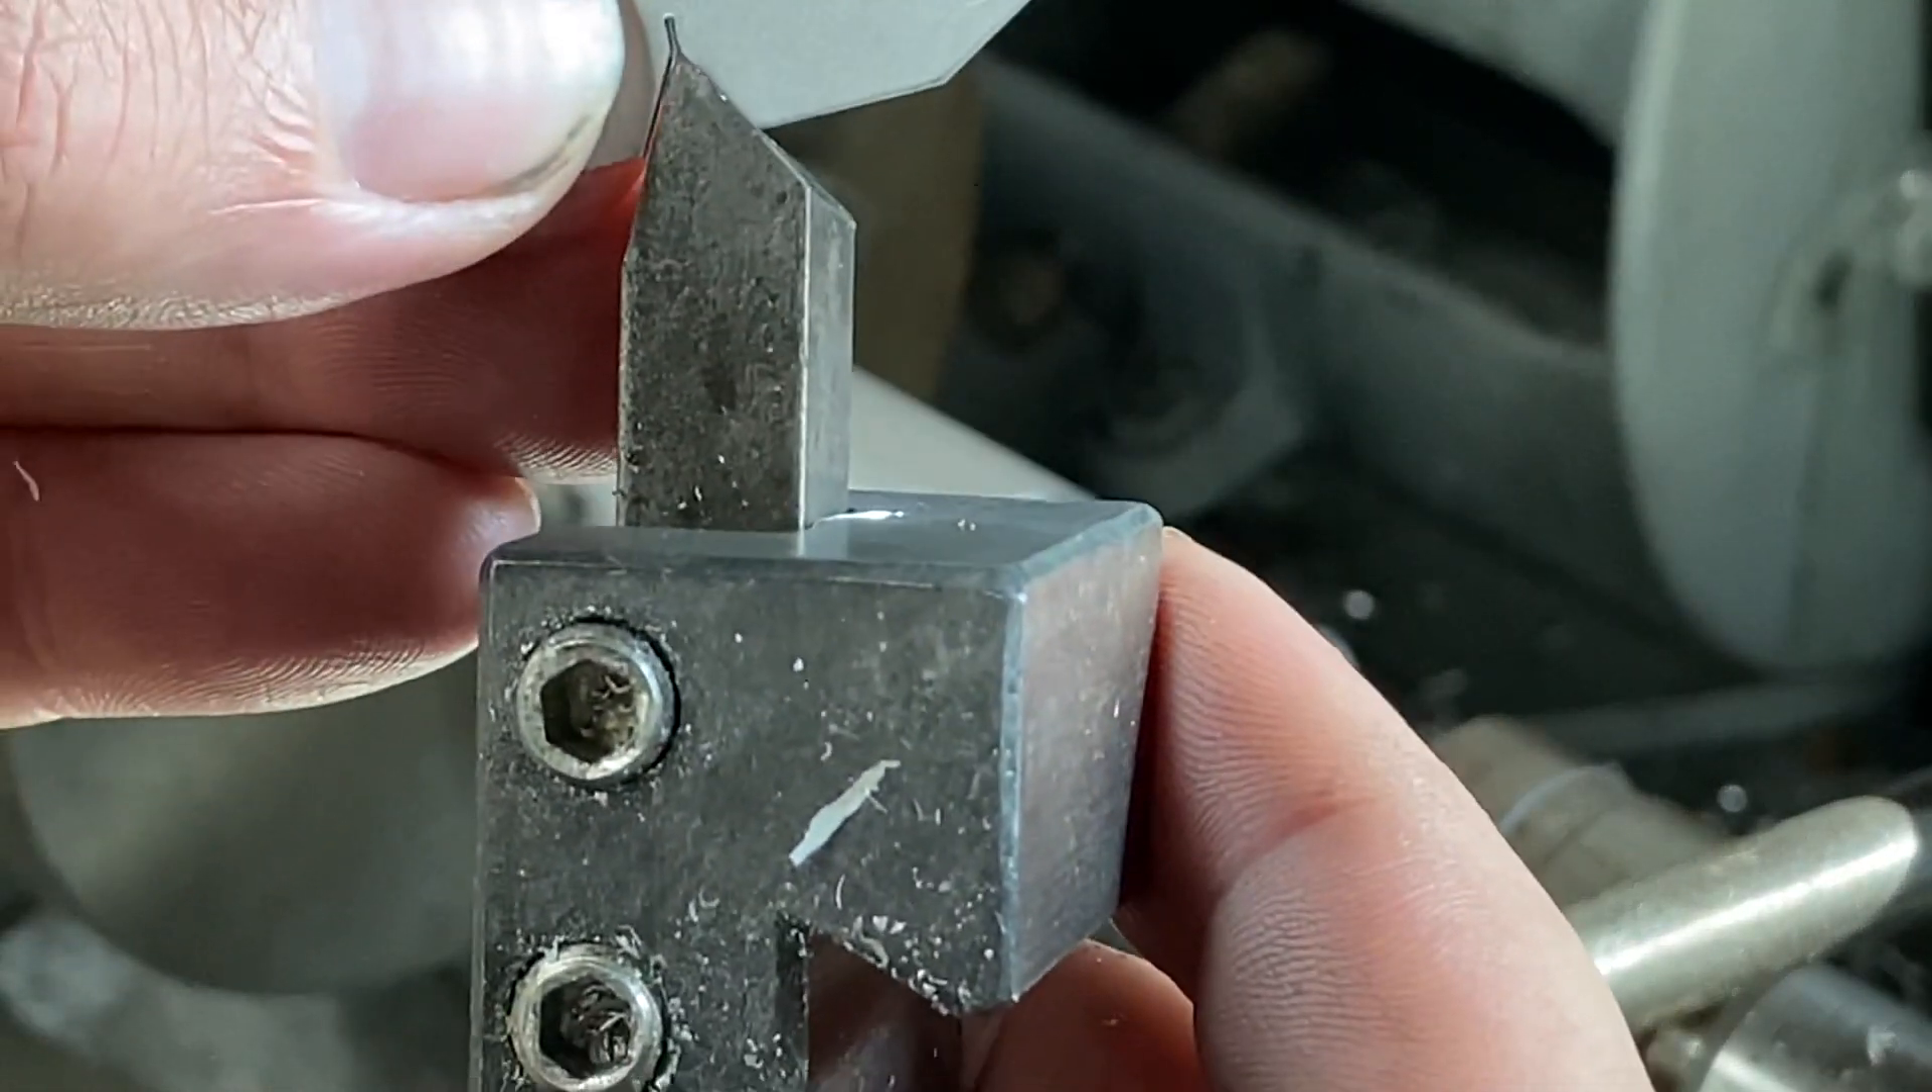All right, so we got our bit in the quick change holder.